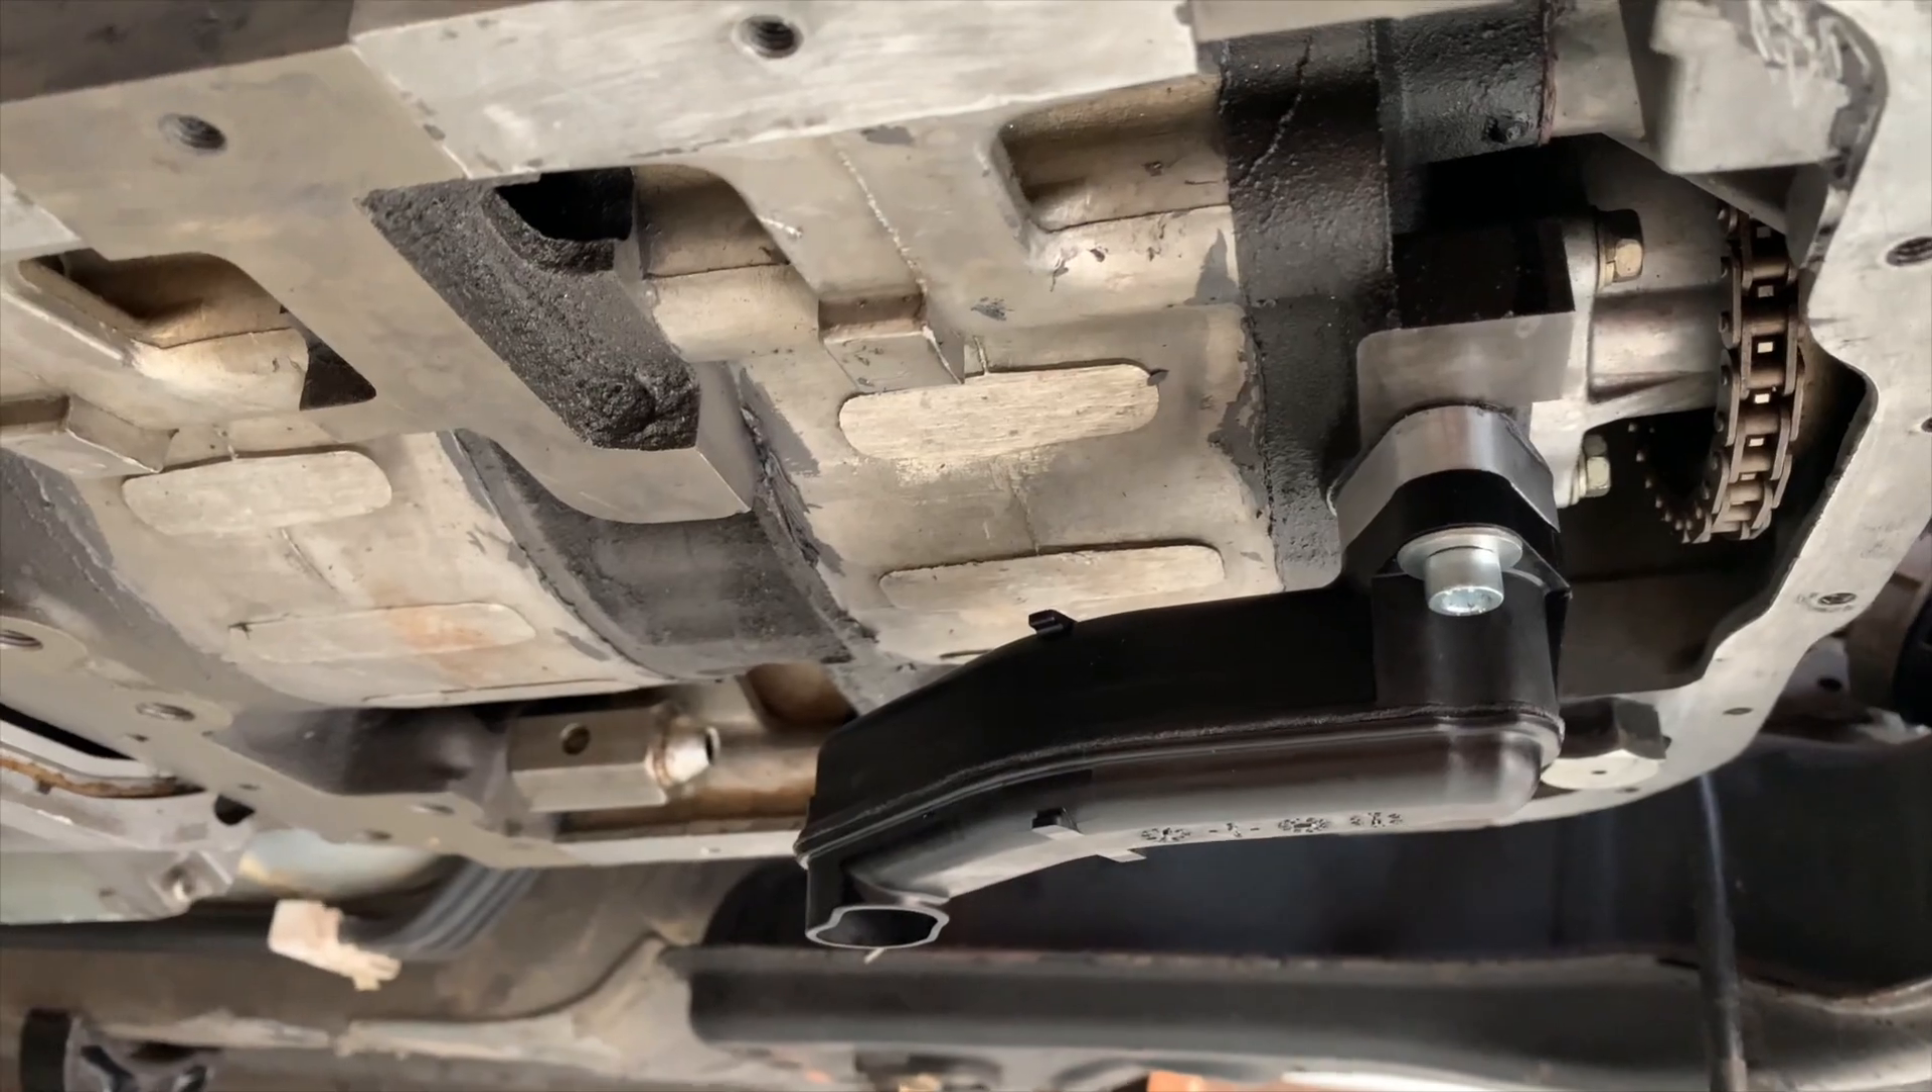And here's the pickup tube finally mounted.